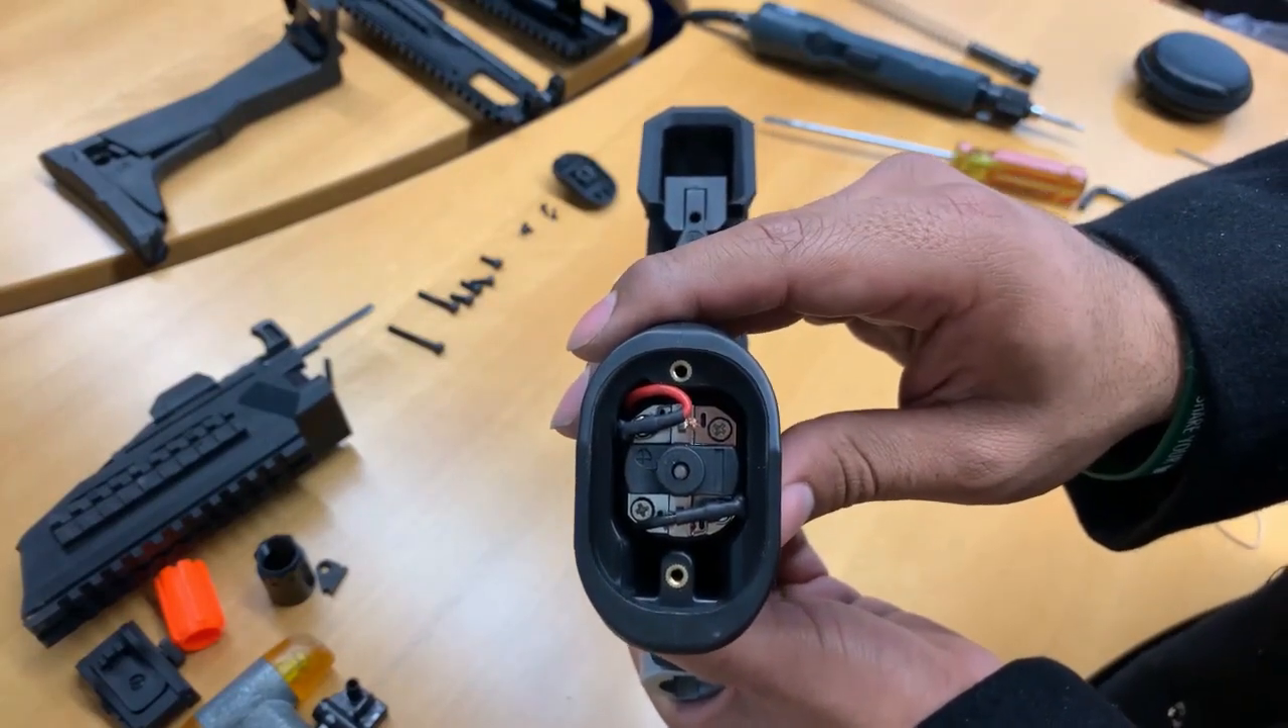So, now we have the motor exposed.